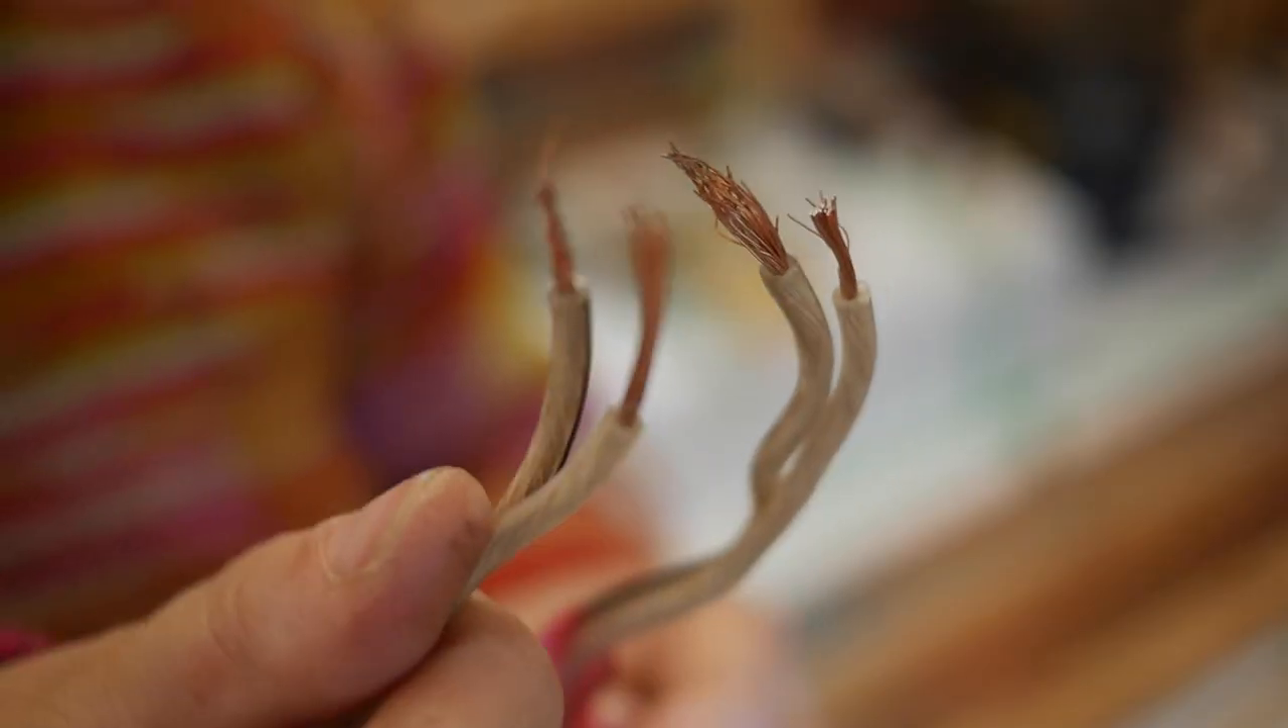Four wires ready to be connected.